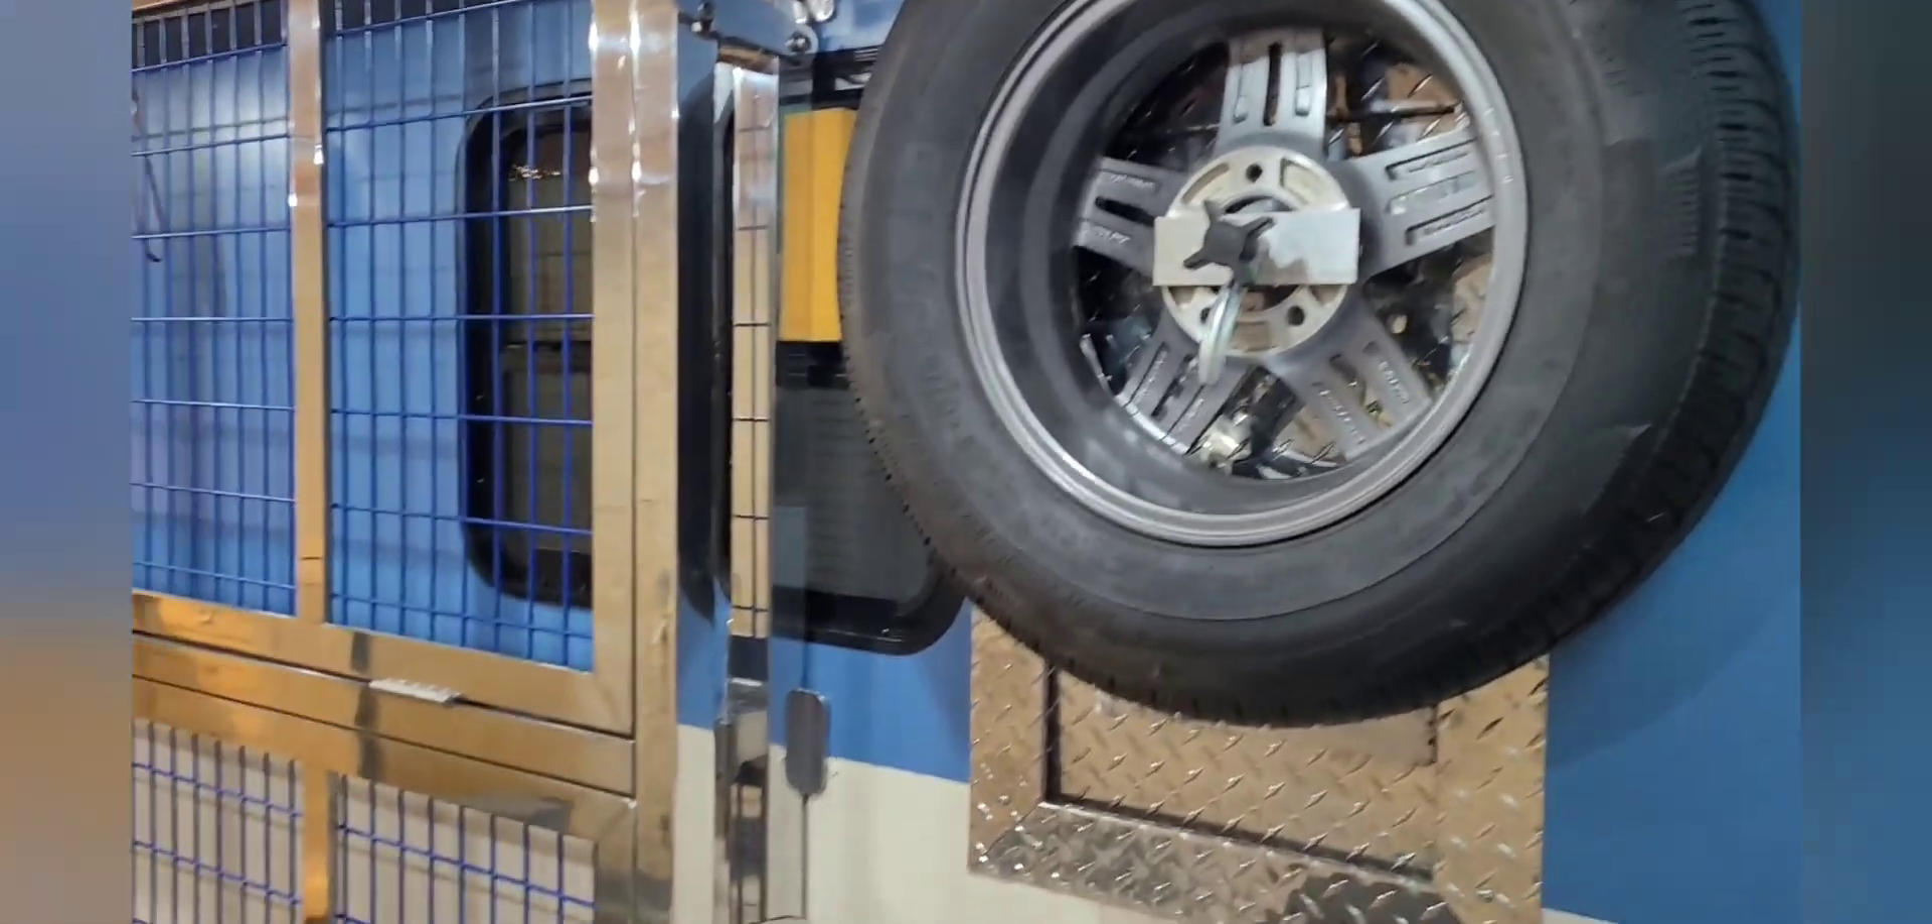Oh and I added my spare tire over here too so okay.